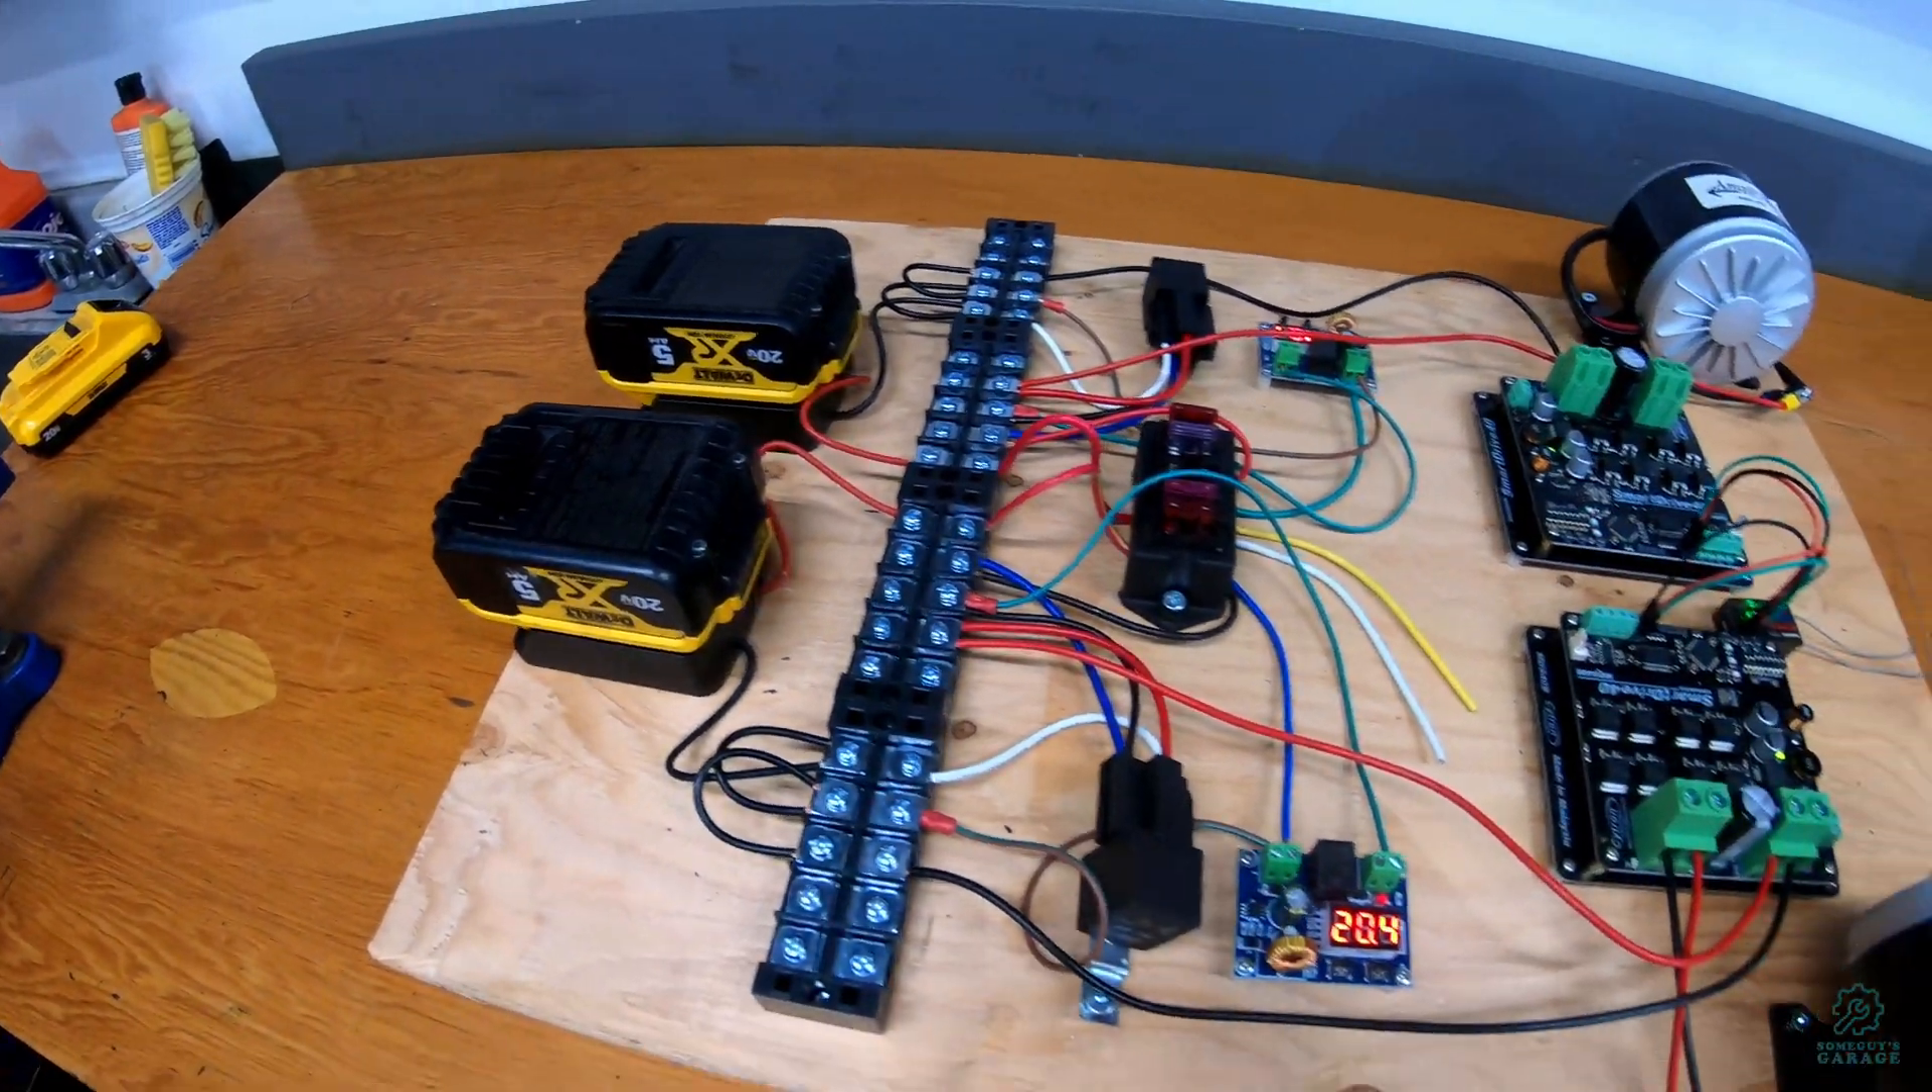We have everything rewired. As you can see, I've got the batteries hooked up.